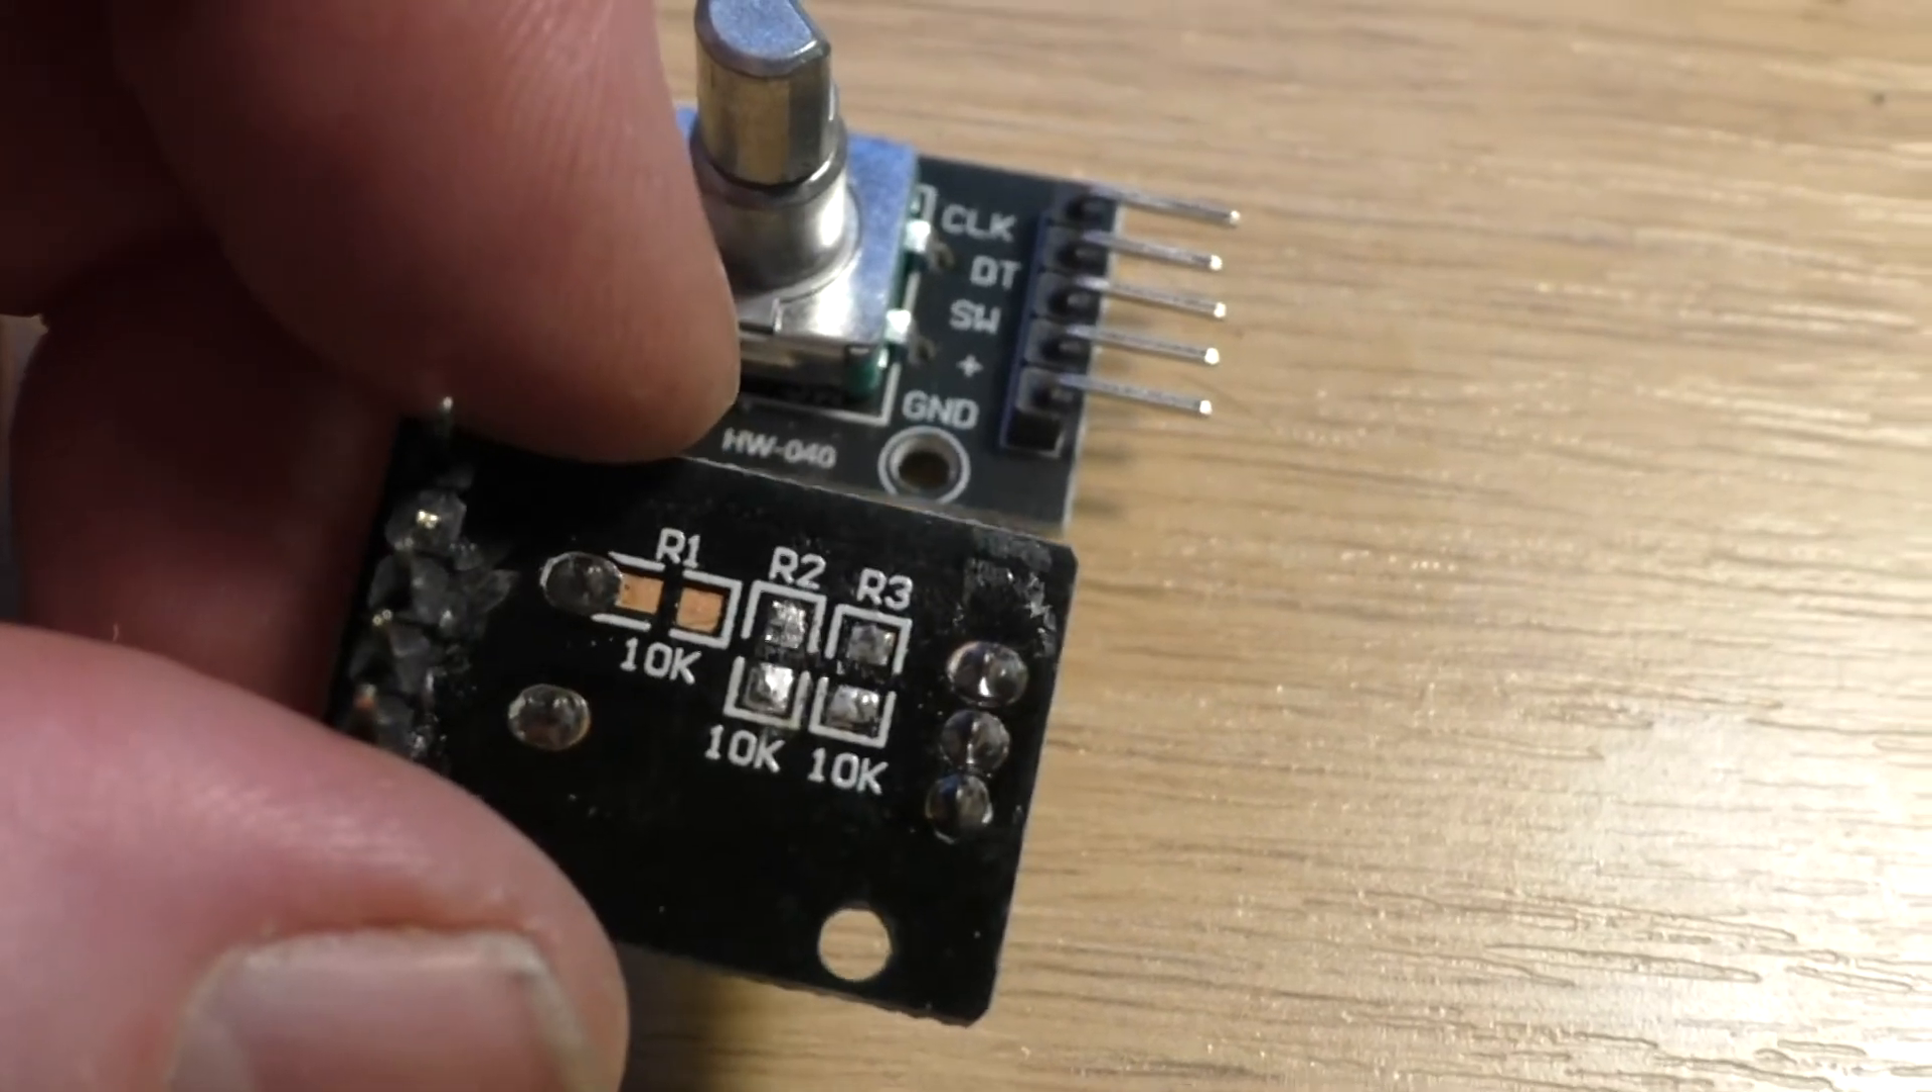Then we've soldered dt across to the sw point and obviously on the back as well we've removed r2 and r3 the 10k resistors we've removed those totally.